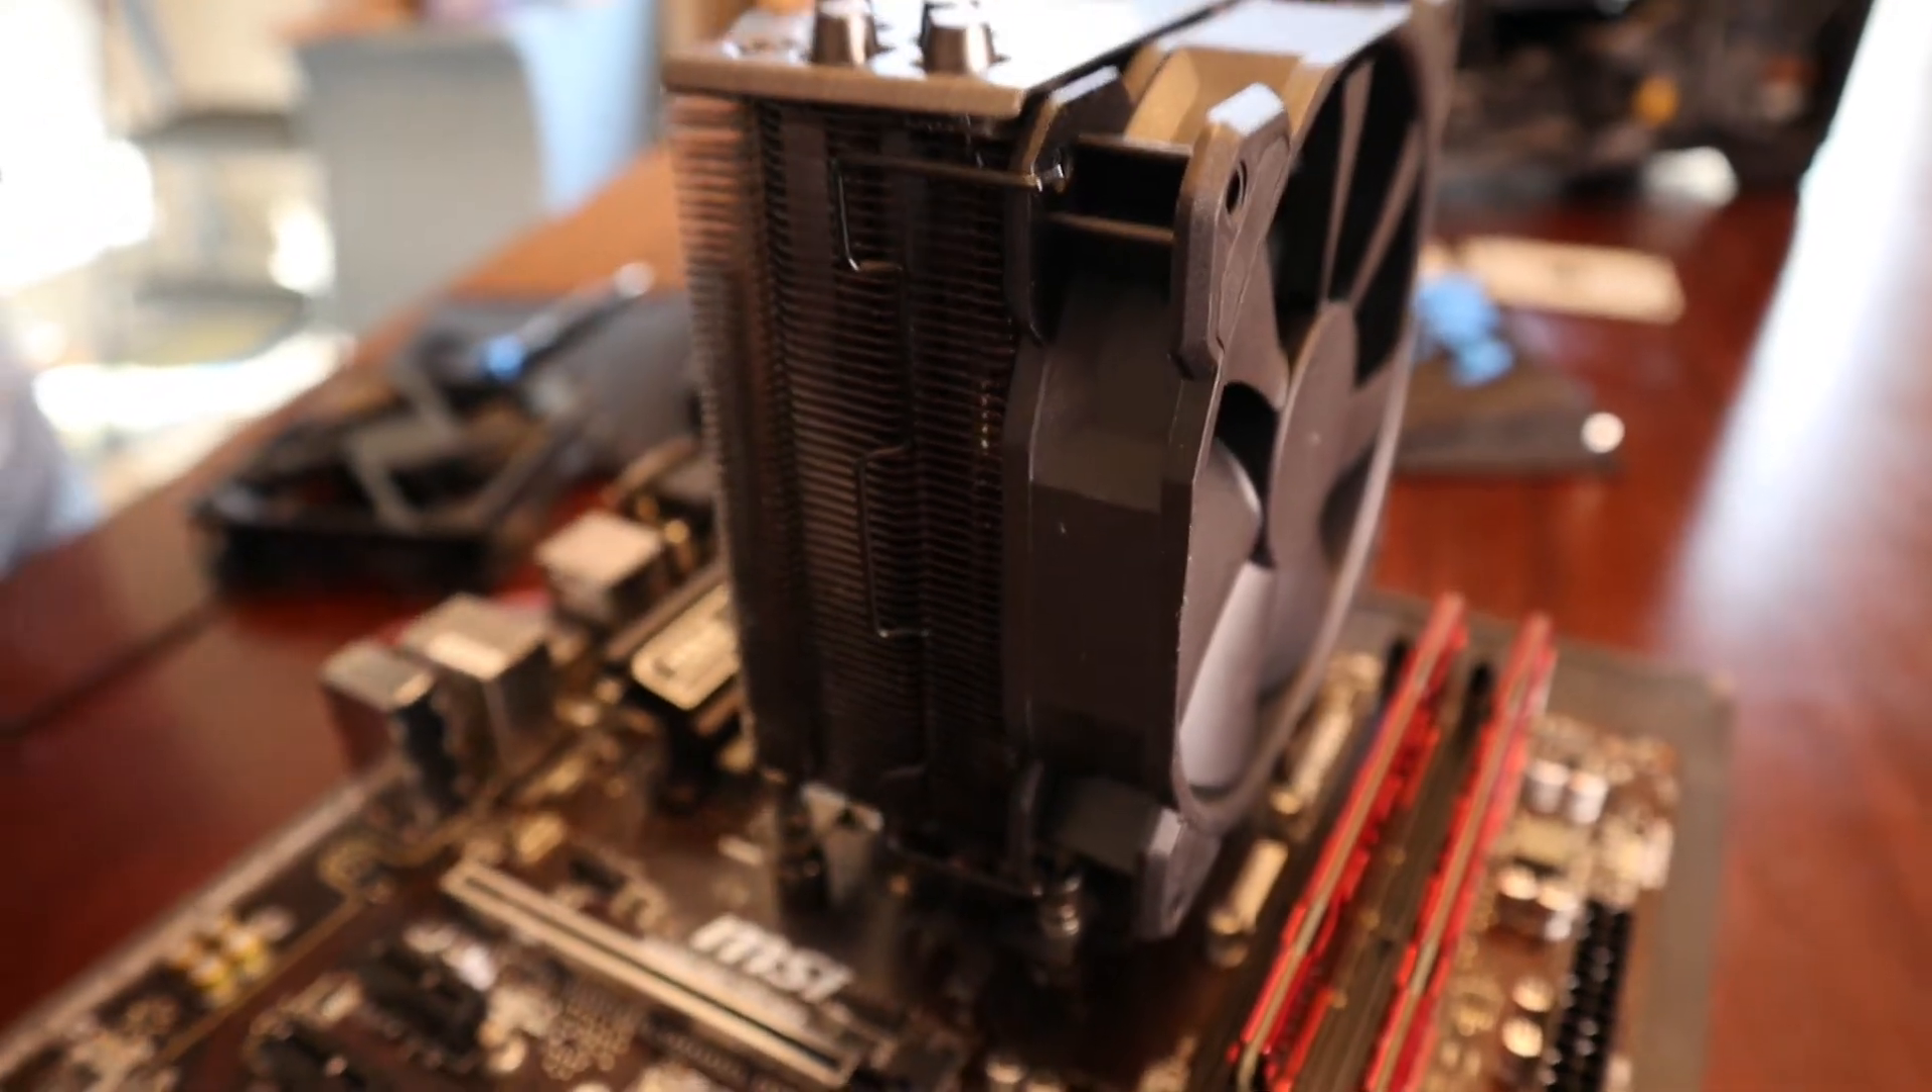So right now that fan is installed.